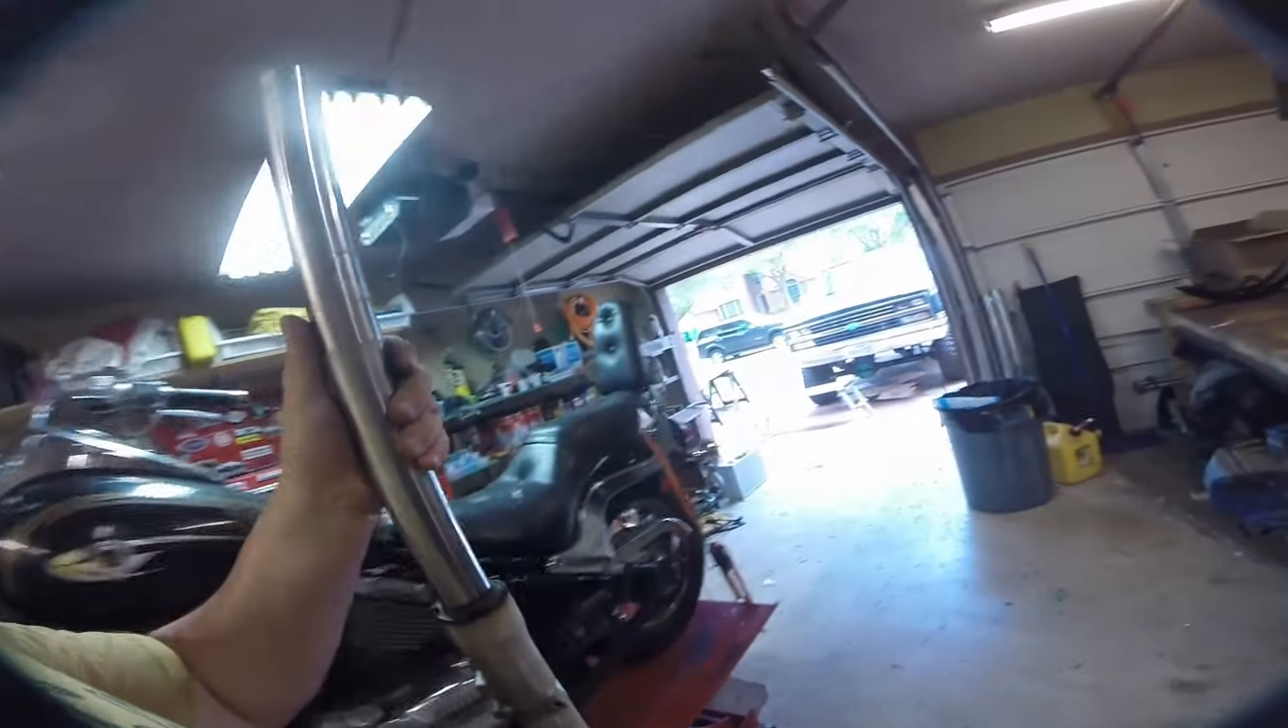Then you basically slide the fork out and our fork is out.